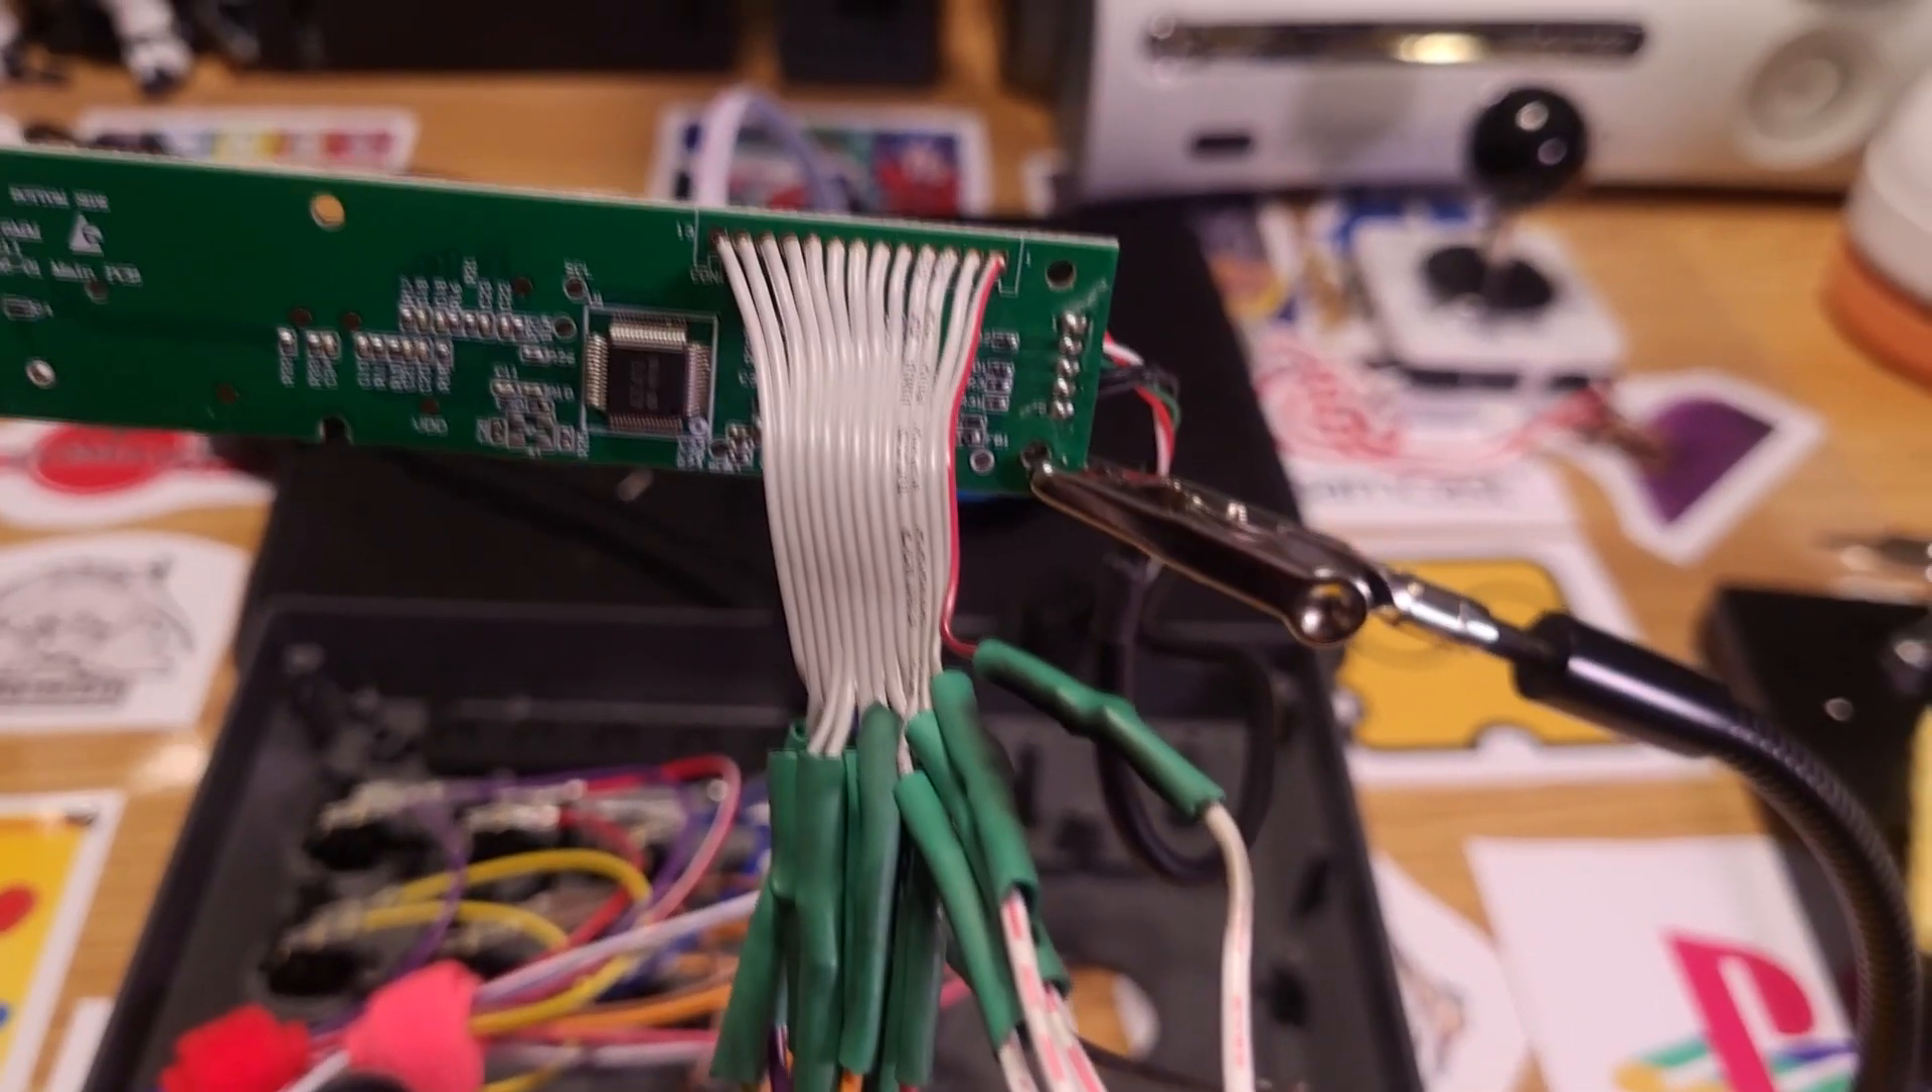I've finished wiring here. We got the wiring done.